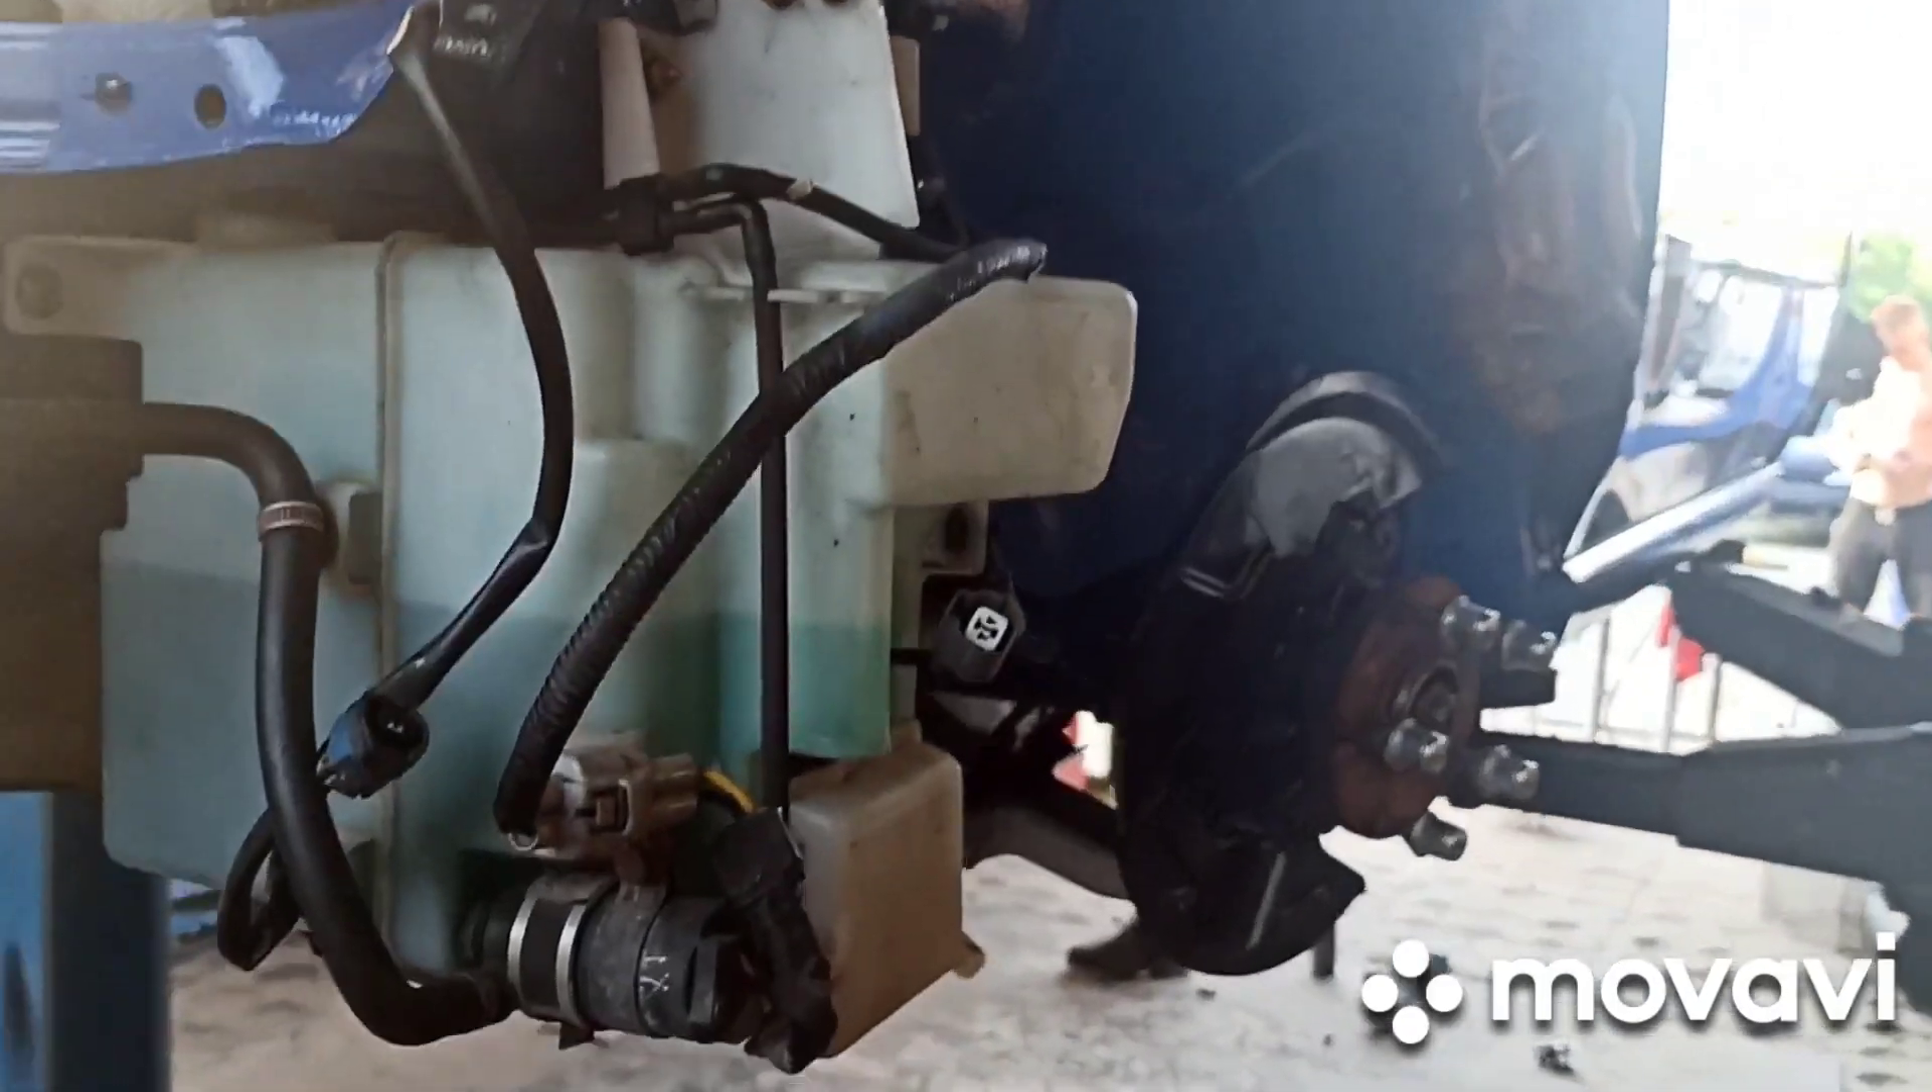Tu też oczywiście już zbiorniczki zamontowane, już wszelkie detale, jak to mówią, się montują.